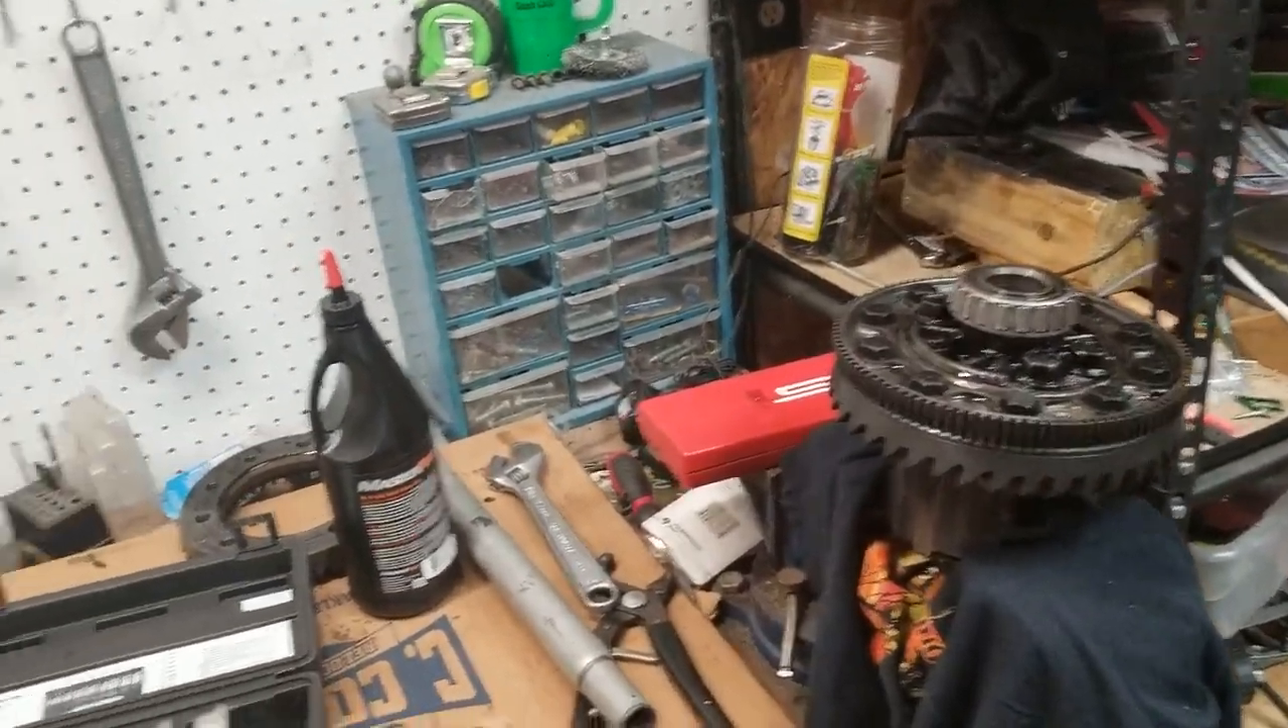Alright everybody we got the ring gear put back on the carrier and now we're working on or more accurately Peter's working on putting the races in.